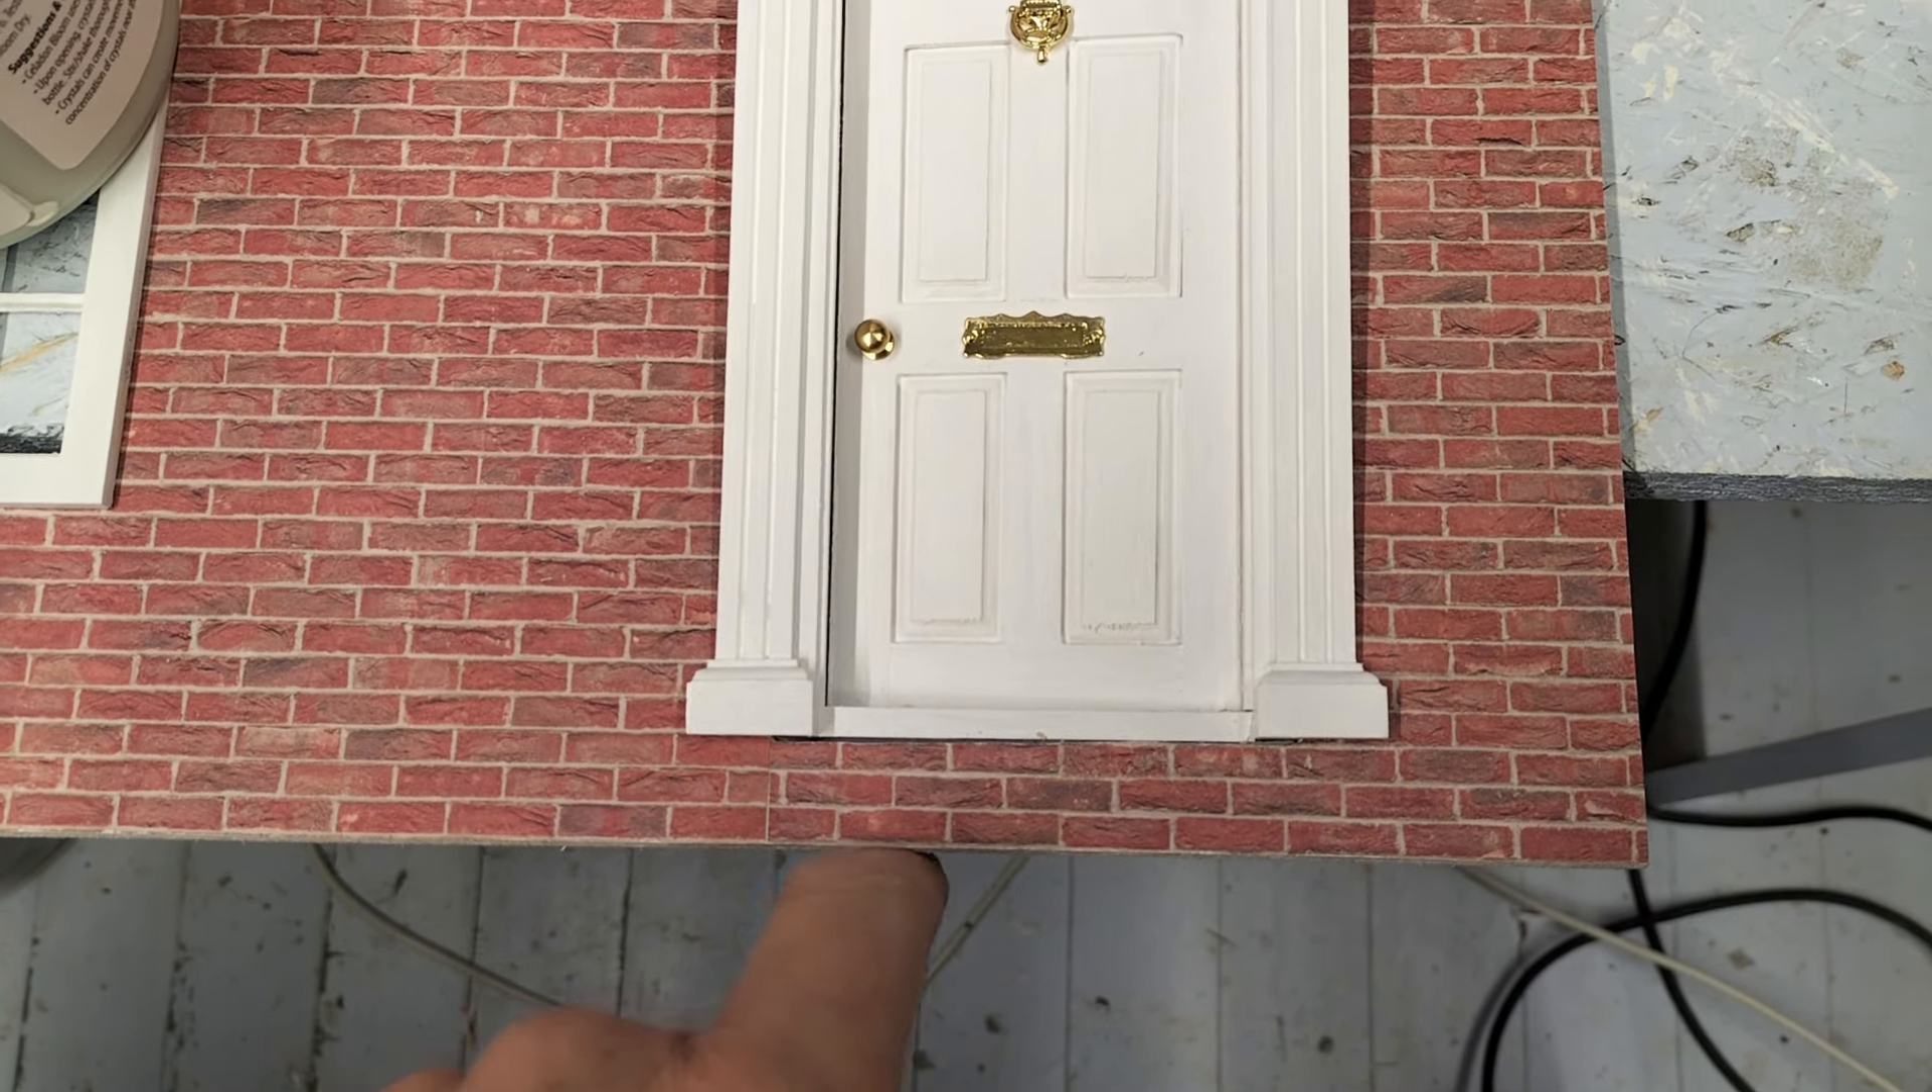And I've noticed when I put the door in to this kit, it's up quite a distance from the bottom of the door.